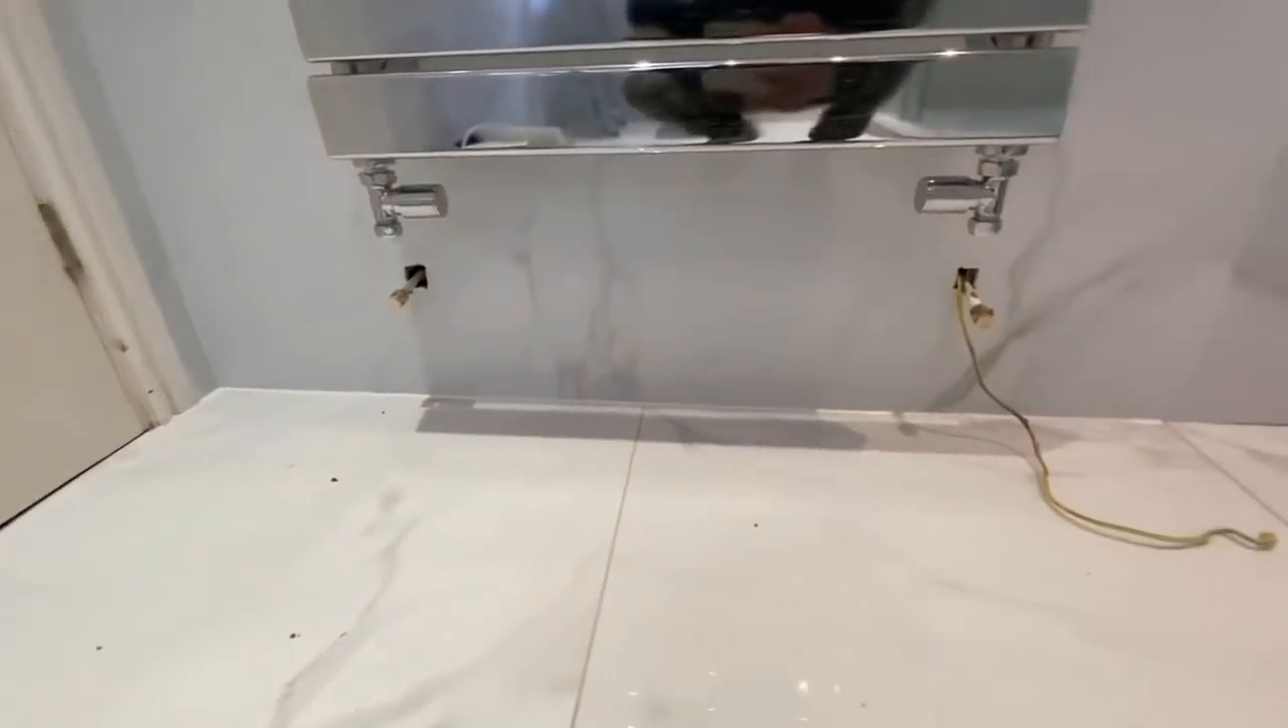We also got a new designer radiator which again needs to be connected you can see the pipes coming out of the wall here we need to connect that up.